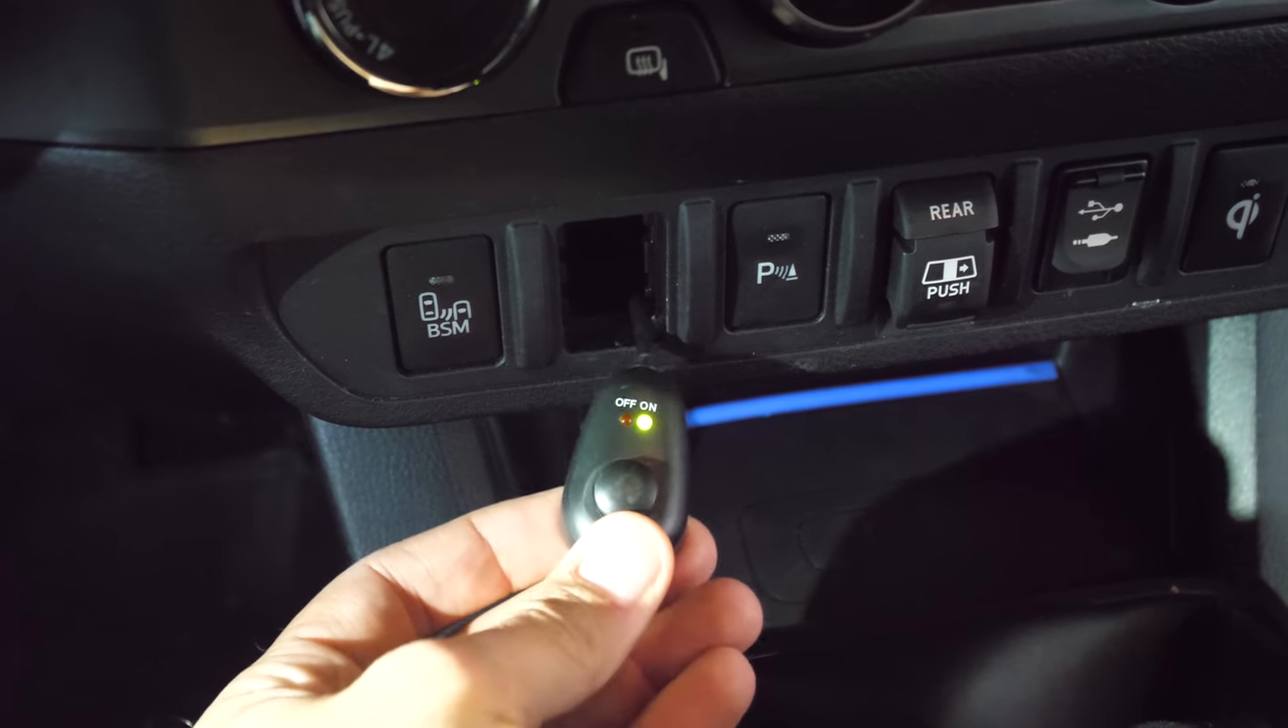So right now we have all of these switches in place, except for this little guy right here, which we use to turn off and on the LED bar.